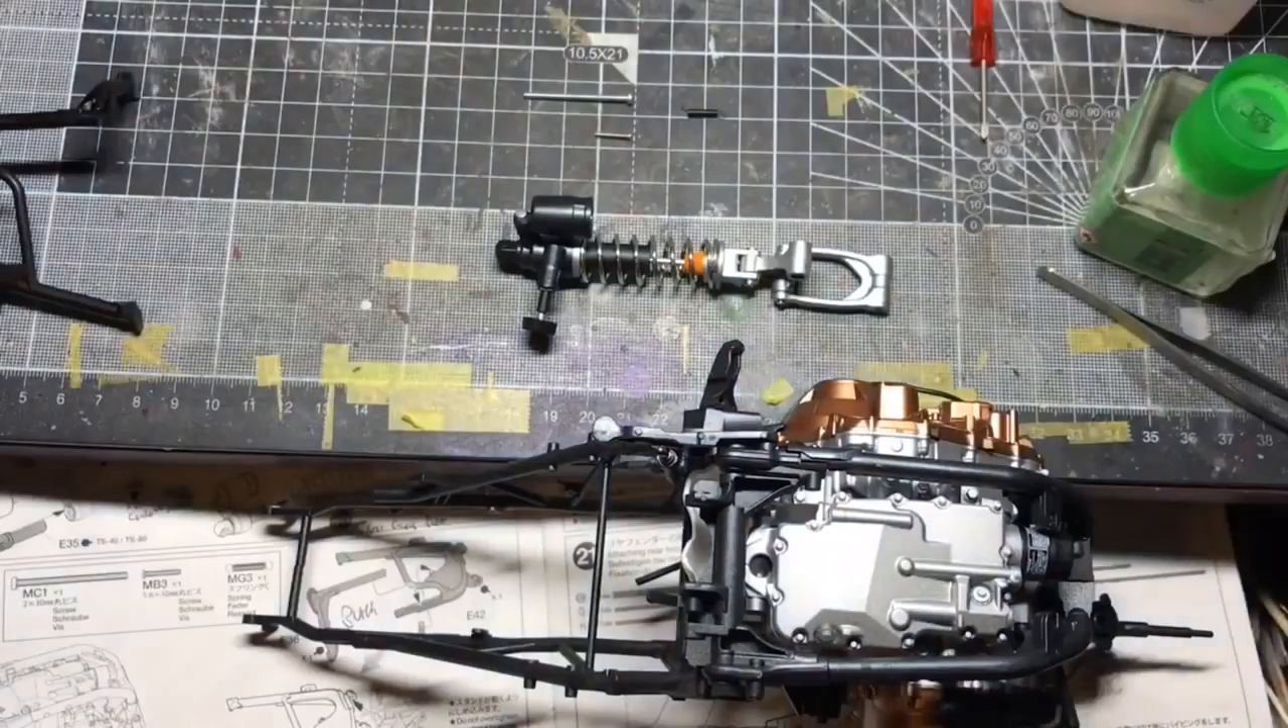All right. I've got the rear suspension, rear damper, together. All painted.